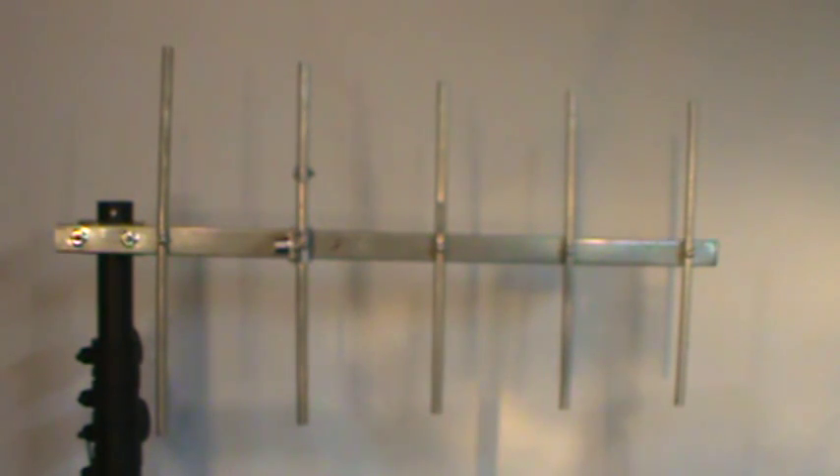So there is my five-element, 70-centimeter Yagi, all put together.